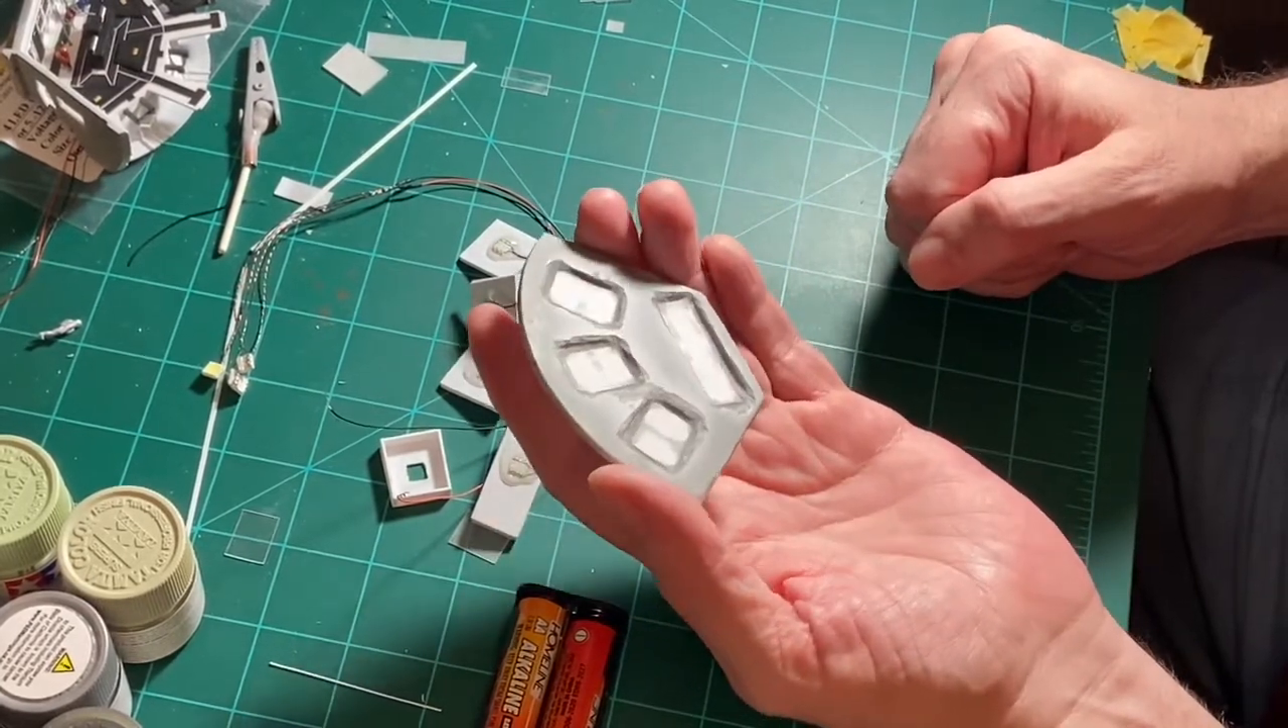Now what I've done here is I've glued in the material that's called vellum vellum paper.